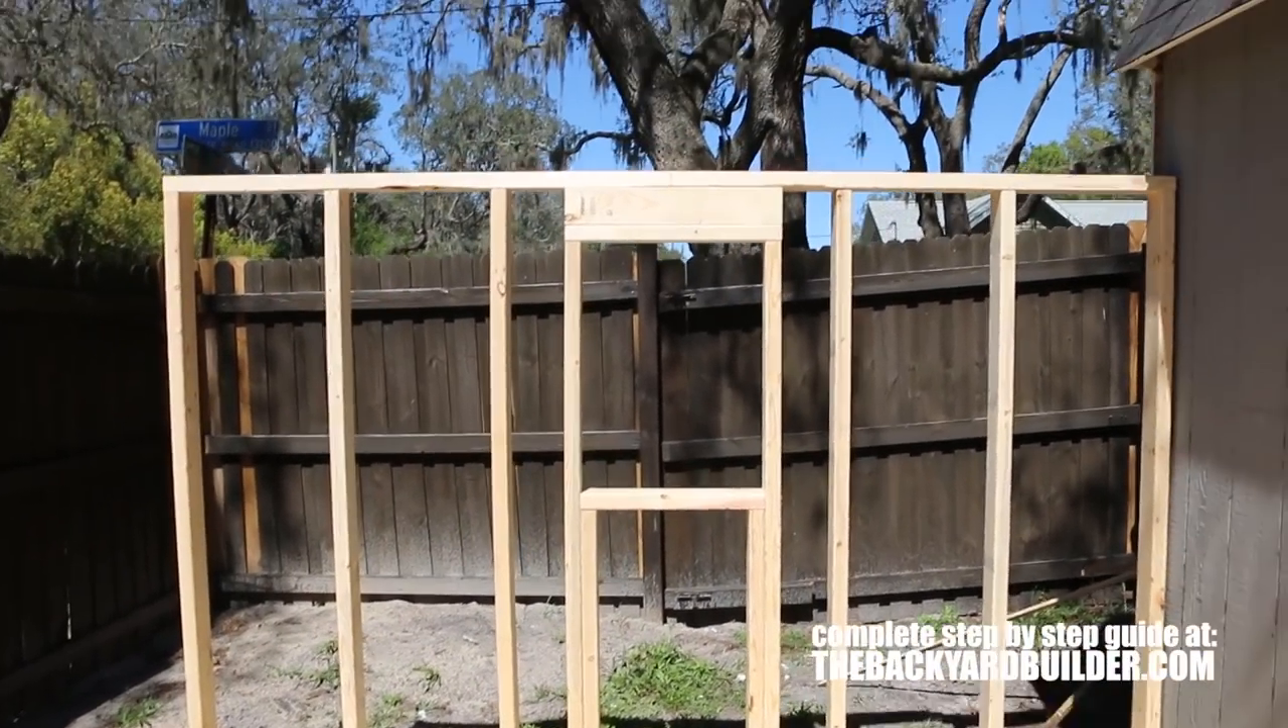So the first wall is up framed.